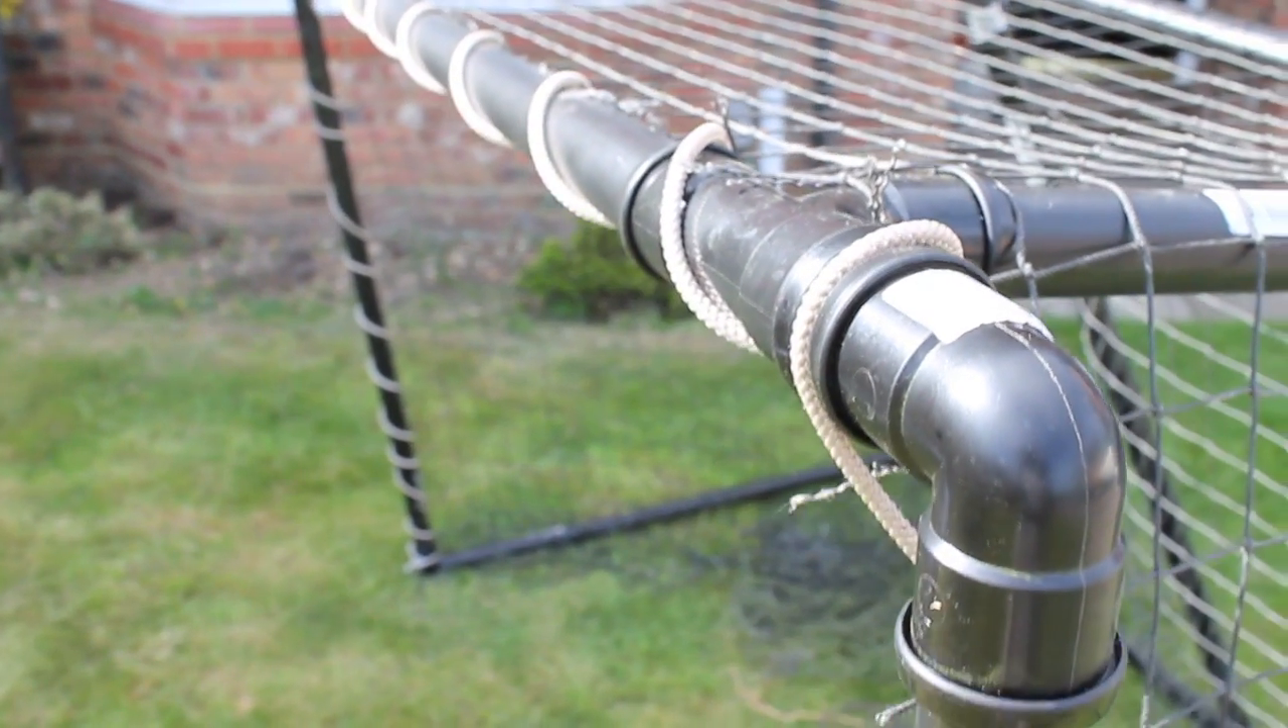You can see that we've just threaded some cable through the net and around the tubing to keep the net attached to the goal itself.